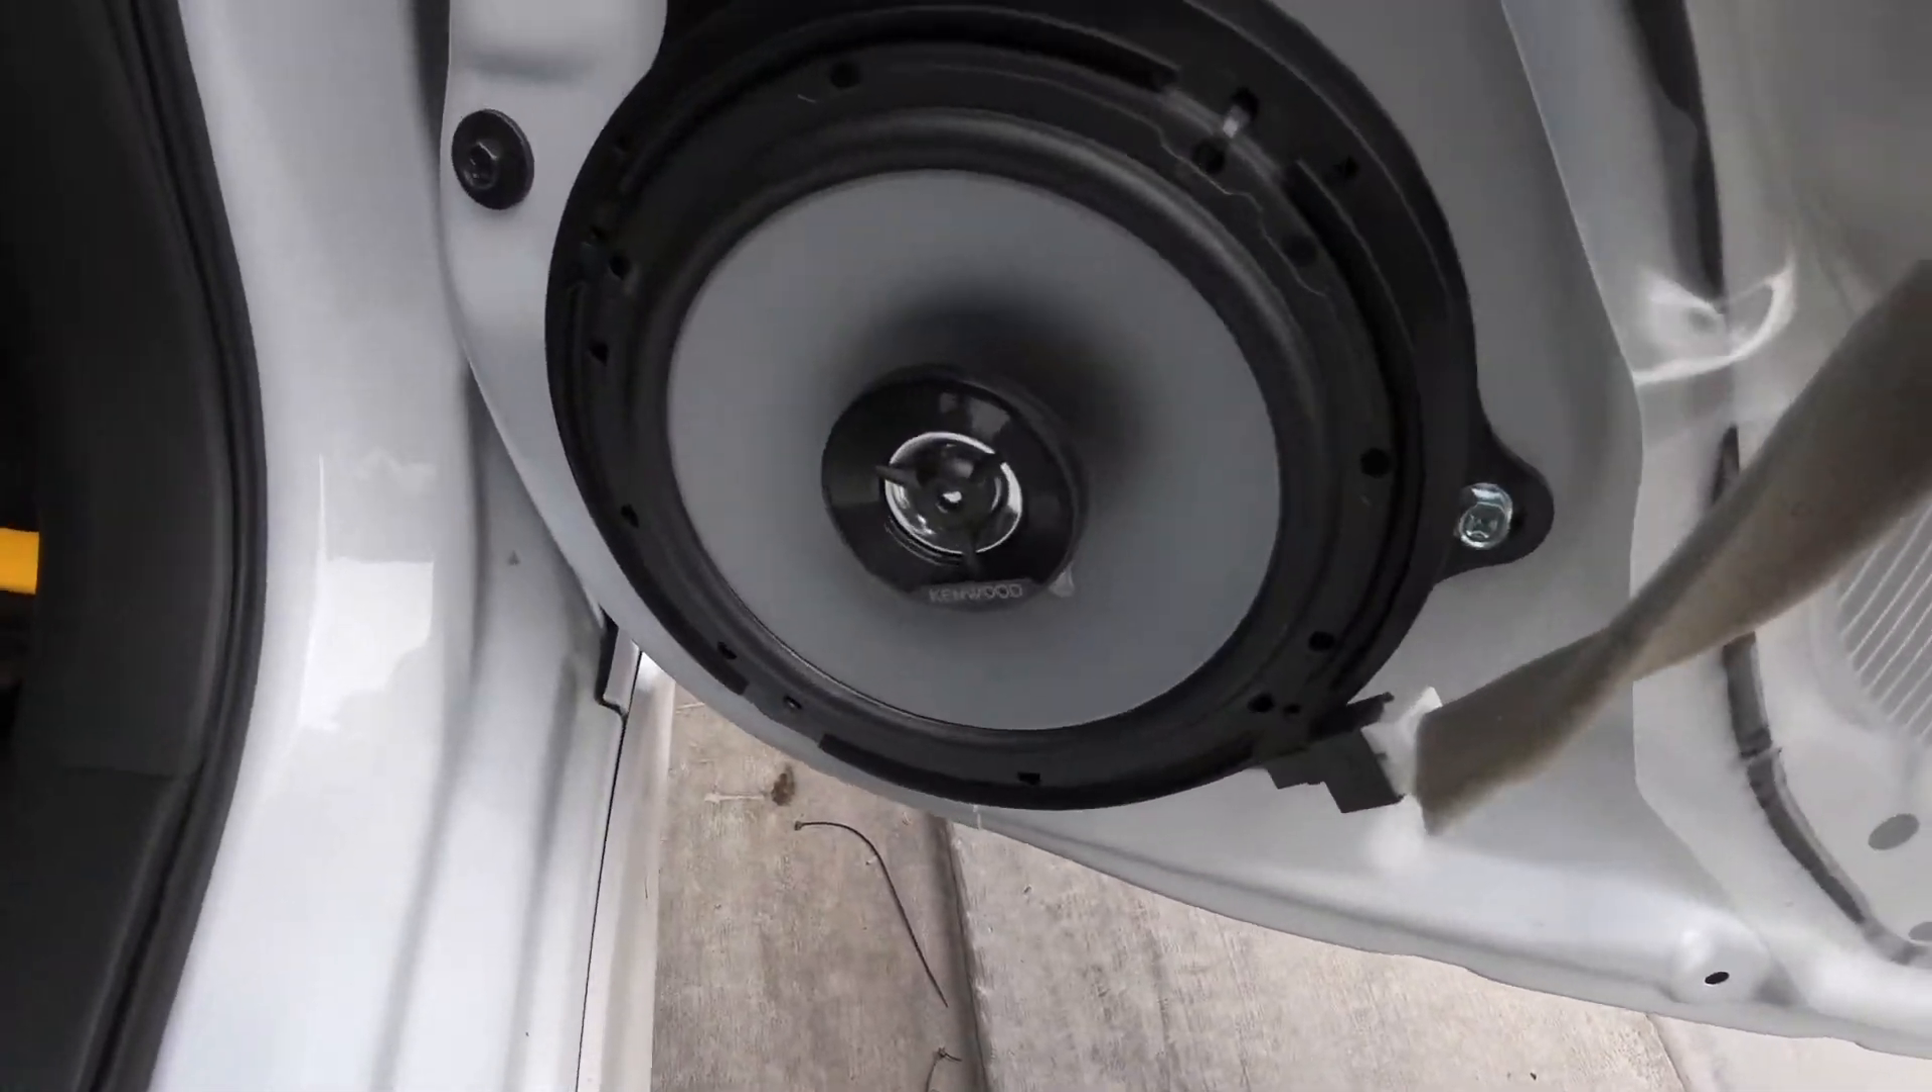All right so i got the speaker in y 'all see it.